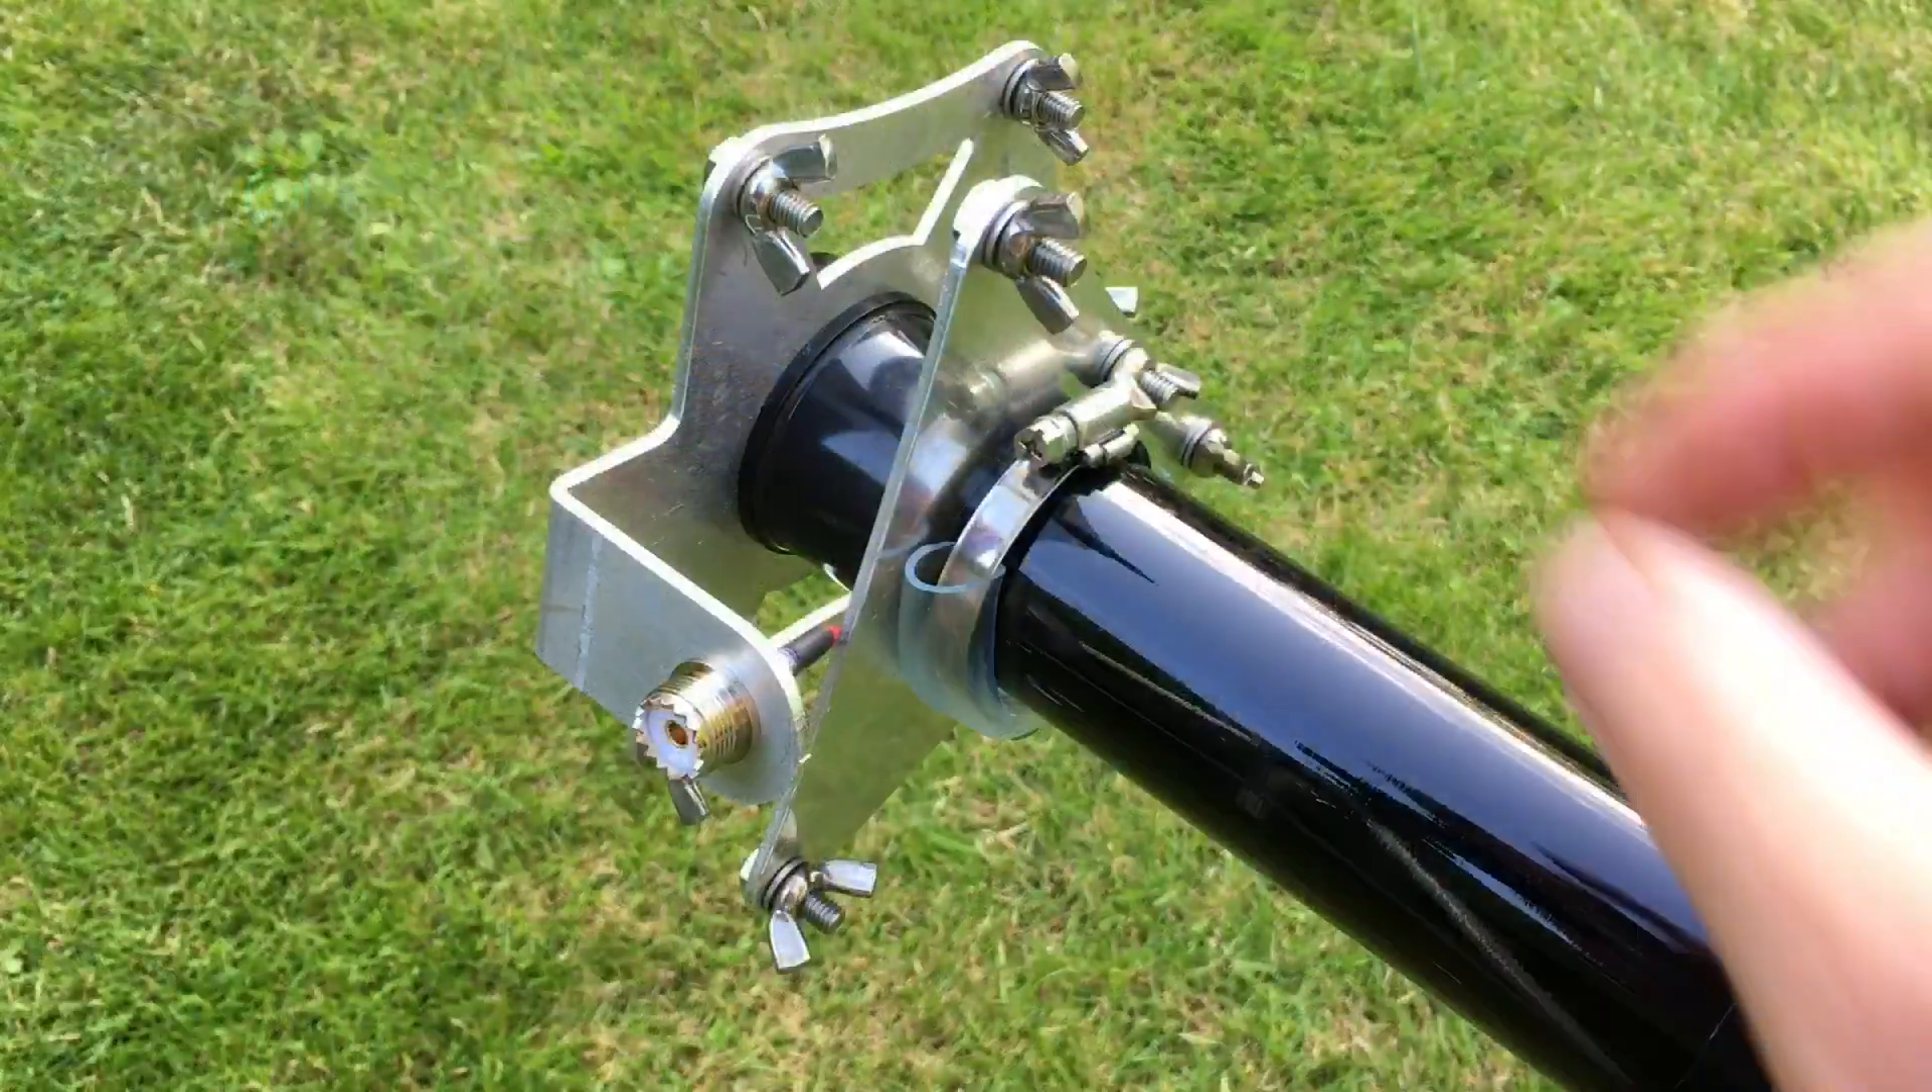There you go, base plate on.